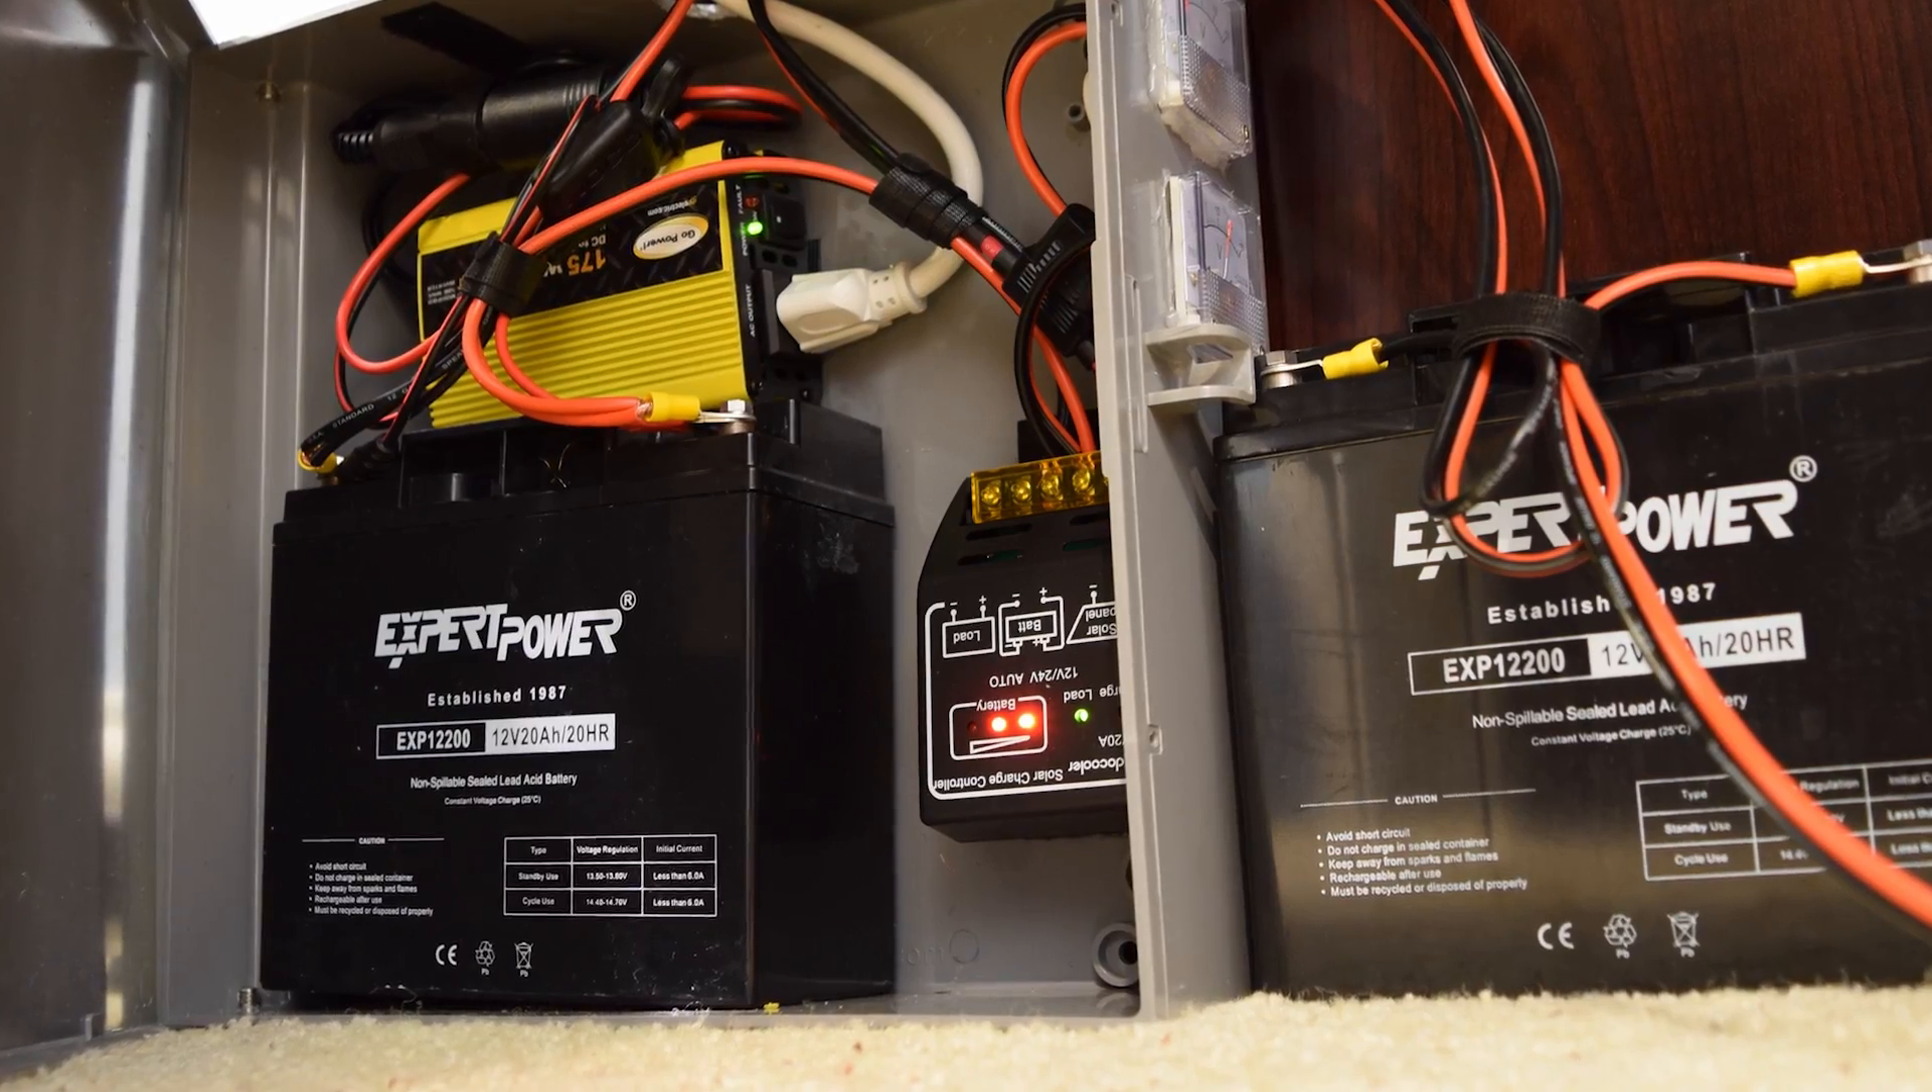The second battery is now installed. It only took like 15 minutes. And now, the solar system has a total capacity of 40 amp hours as far as the battery bank is concerned.